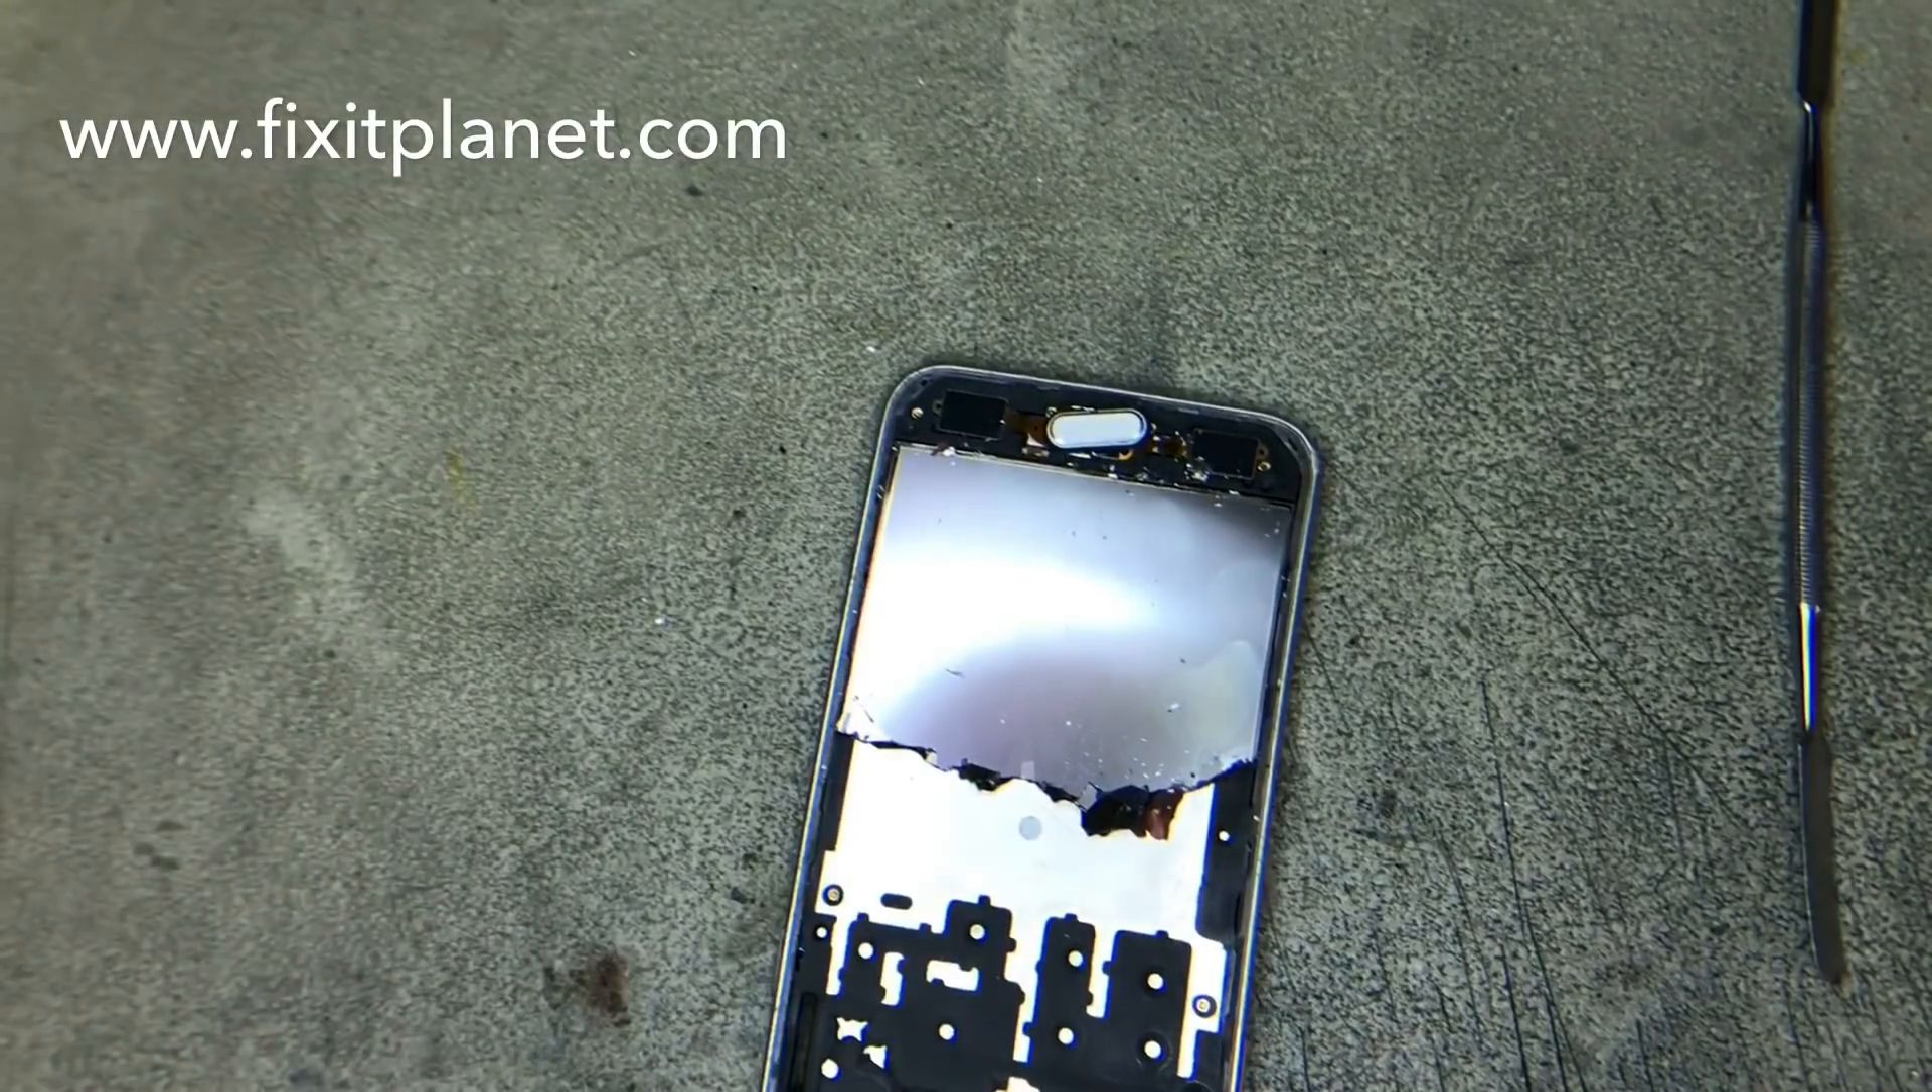In my case some of the display actually stayed stuck down to the frame.